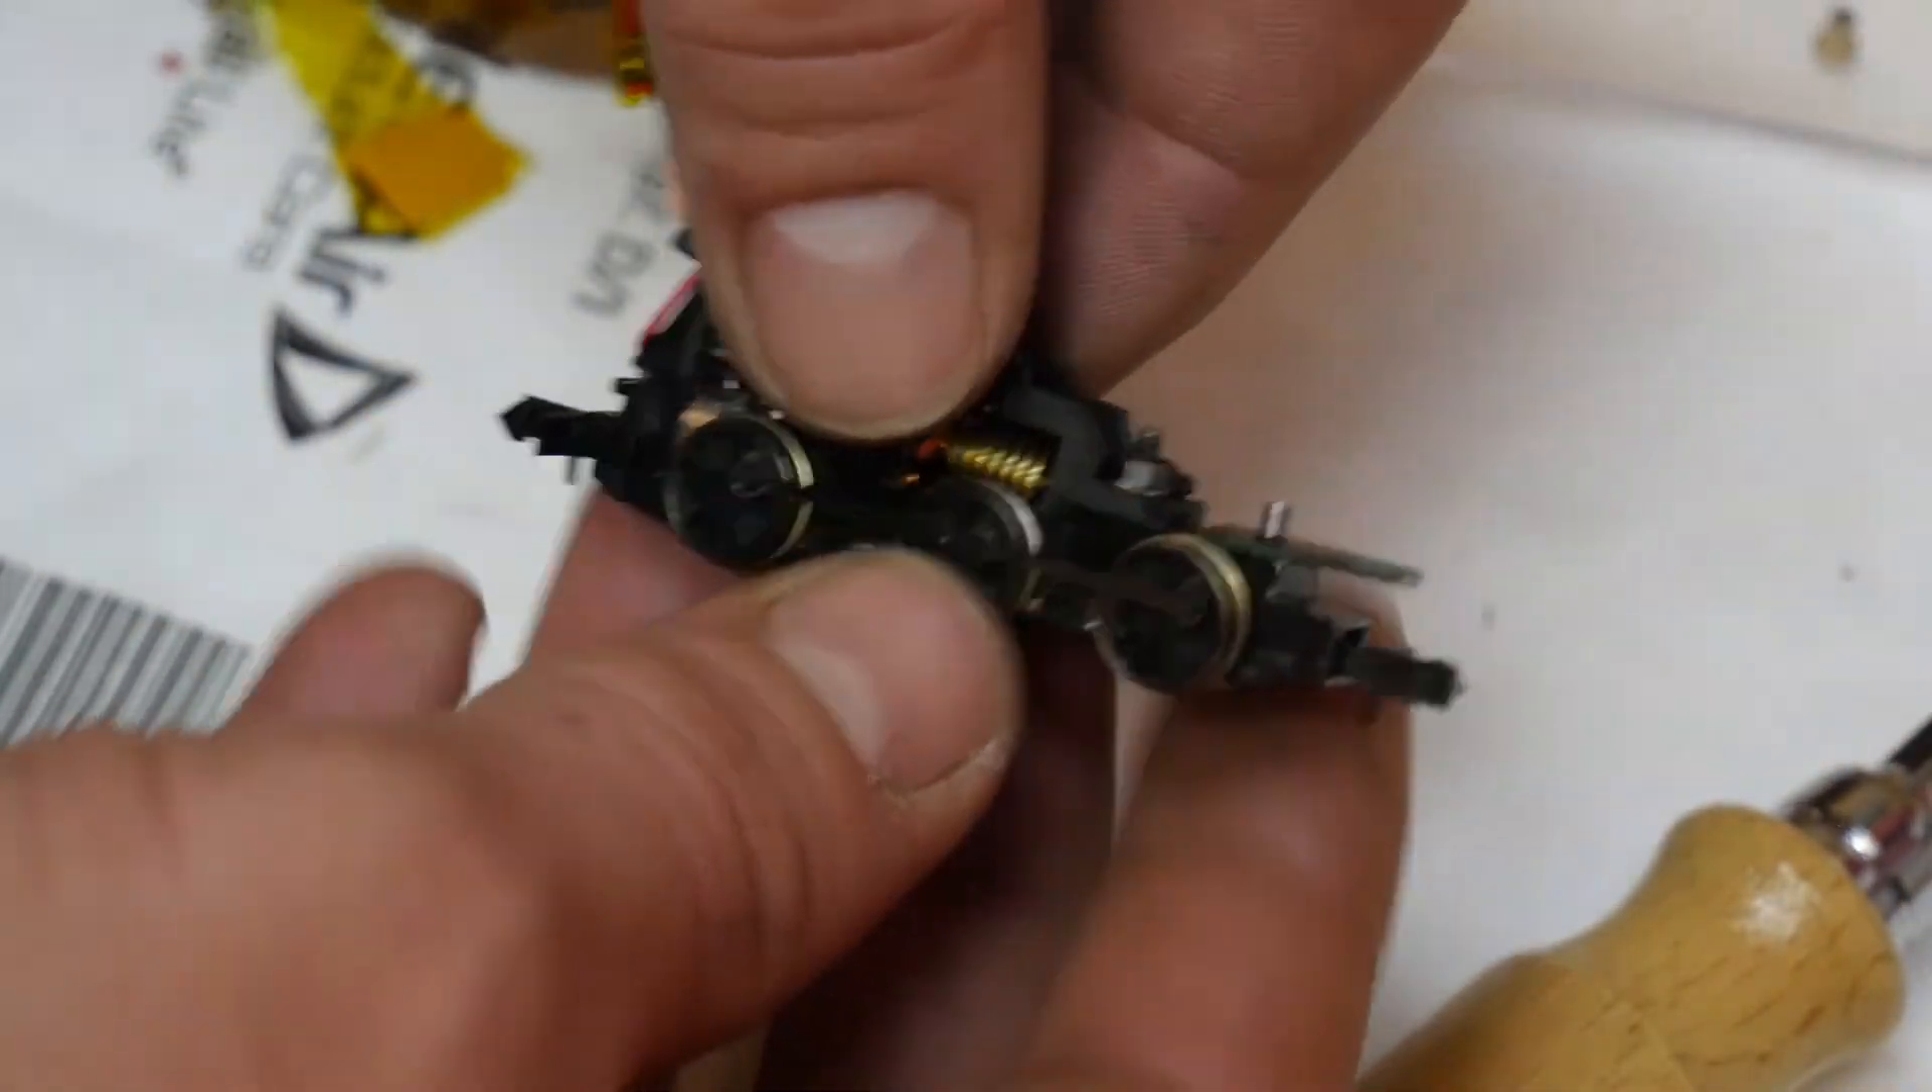So I've got everything reassembled now apart from putting the body shell back on and what I'm going to do is put it on the test track first to see if it runs before I put the body back on.